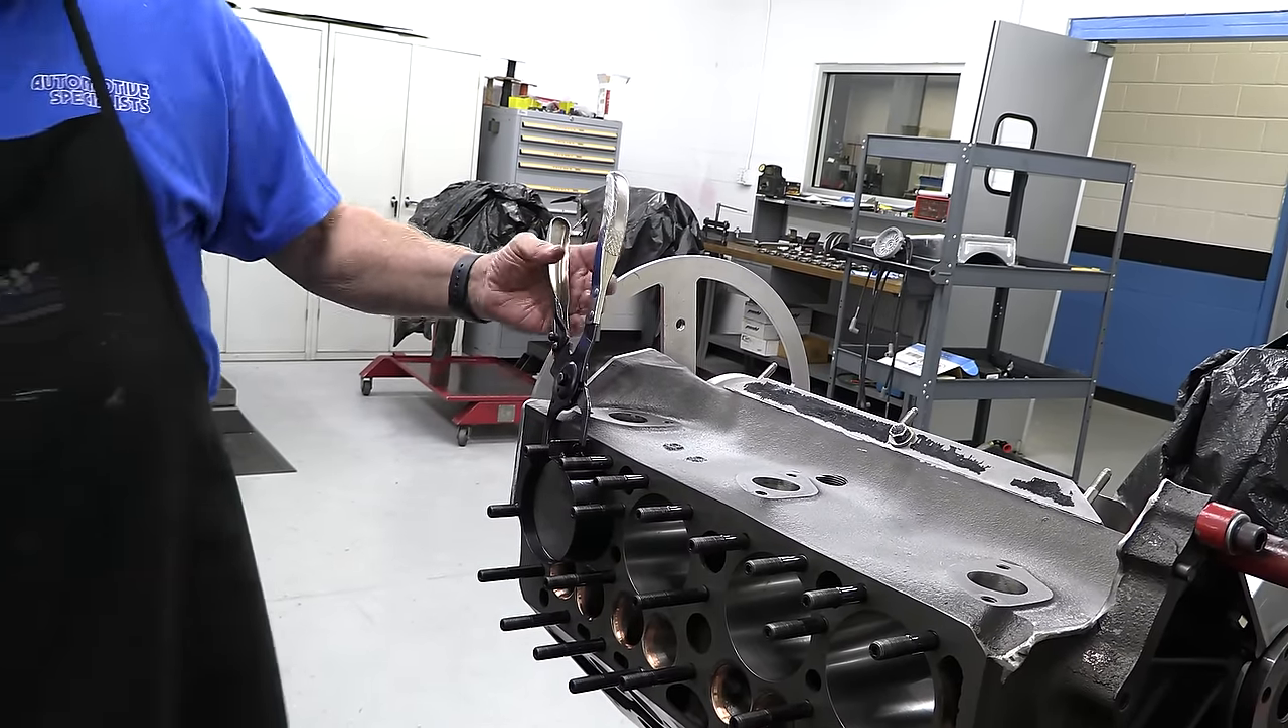All 24 head studs have already been installed in each side of the block, and Keith obviously didn't want to remove them.